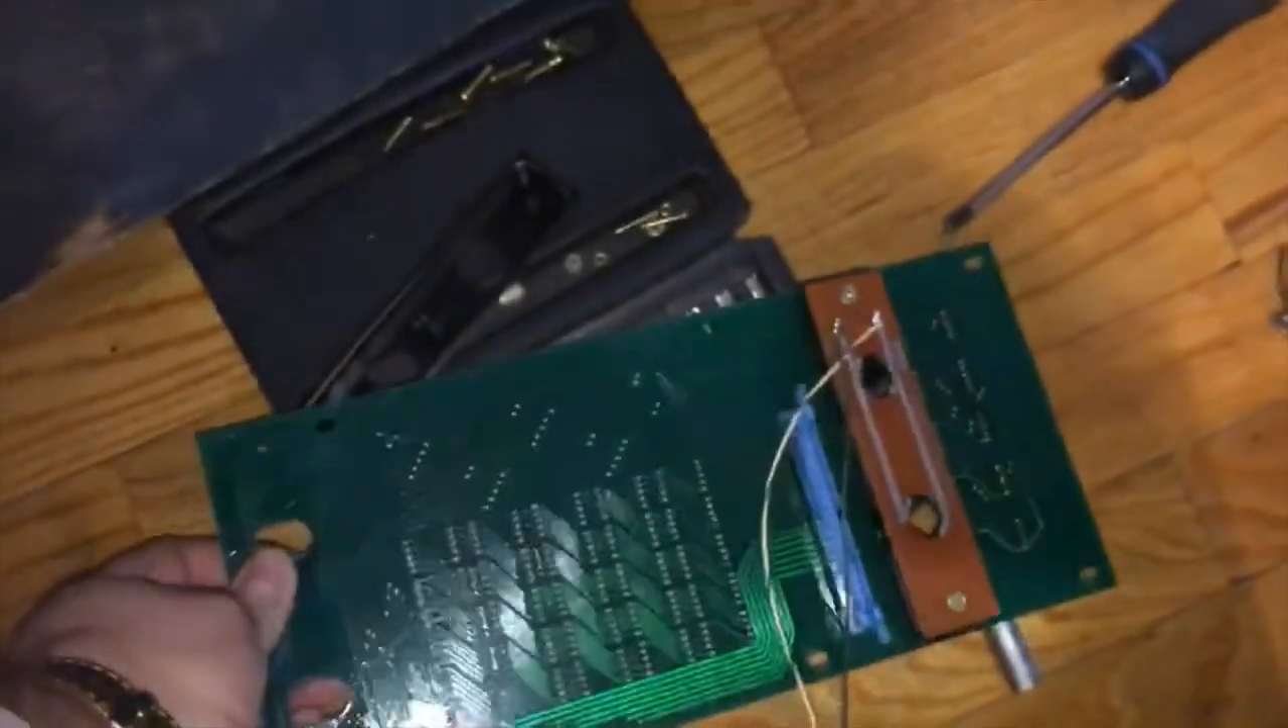Basically i have removed the uh pcb the light board.